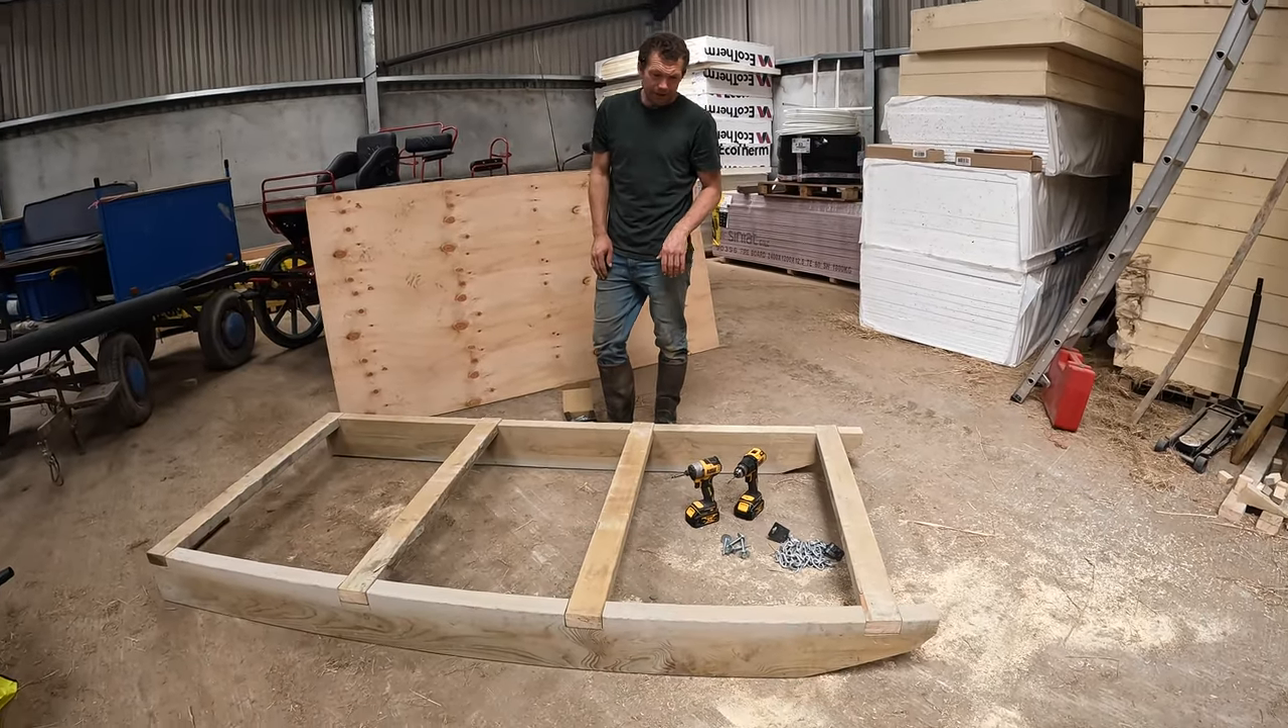We've set the 4x2 struts into the frame.